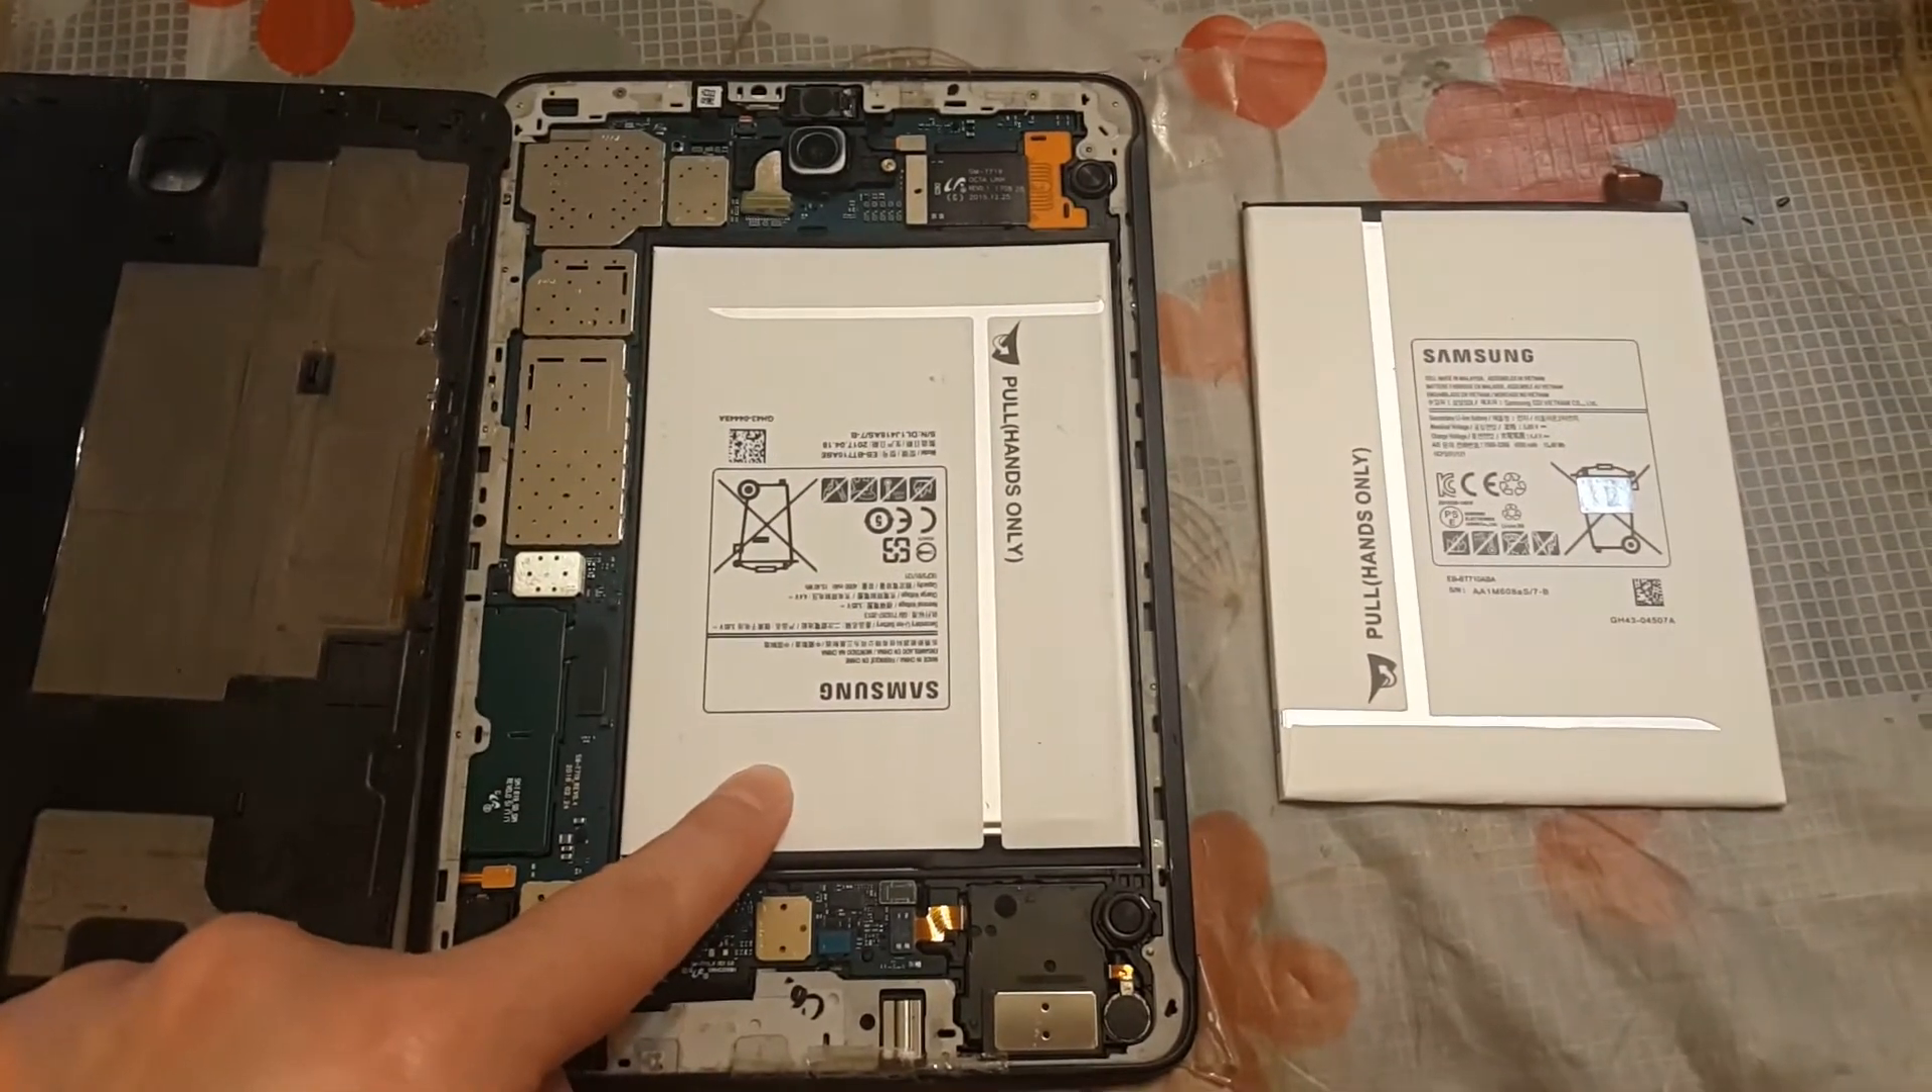So actually I've opened the cover already so this is how you're going to open the cover.